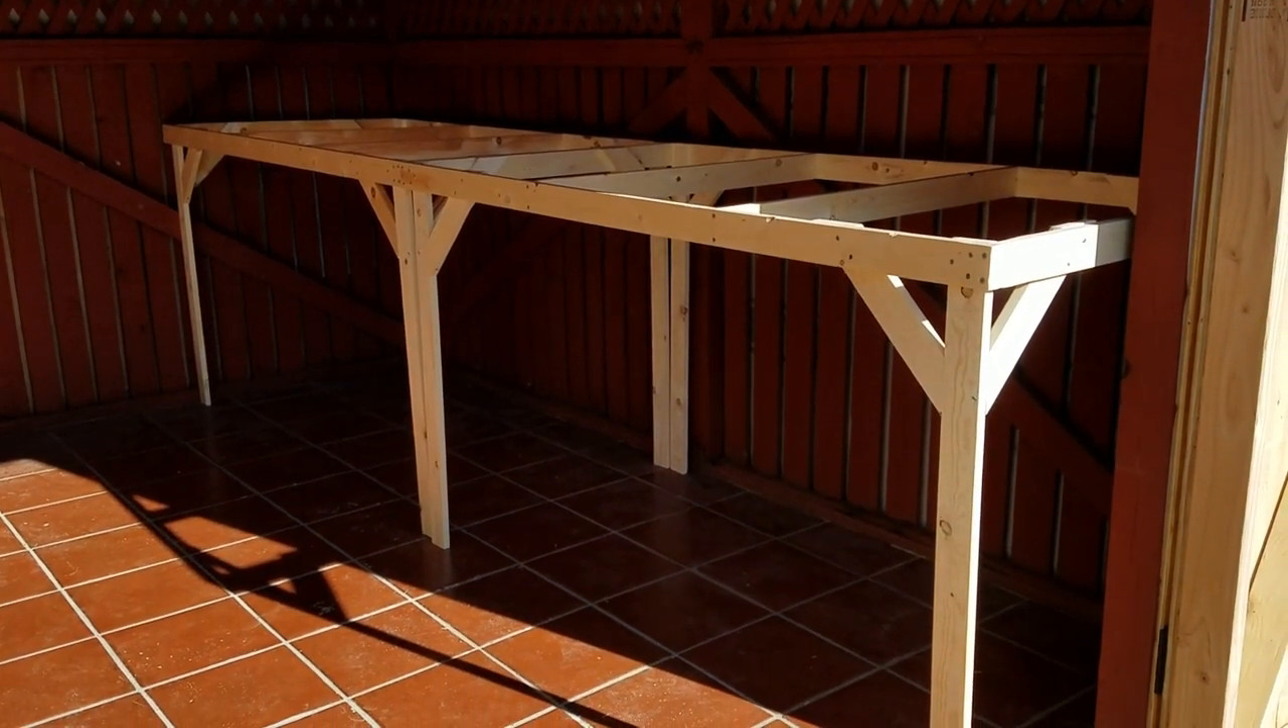And with the sun casting long shadows there's the first set of bench work in.